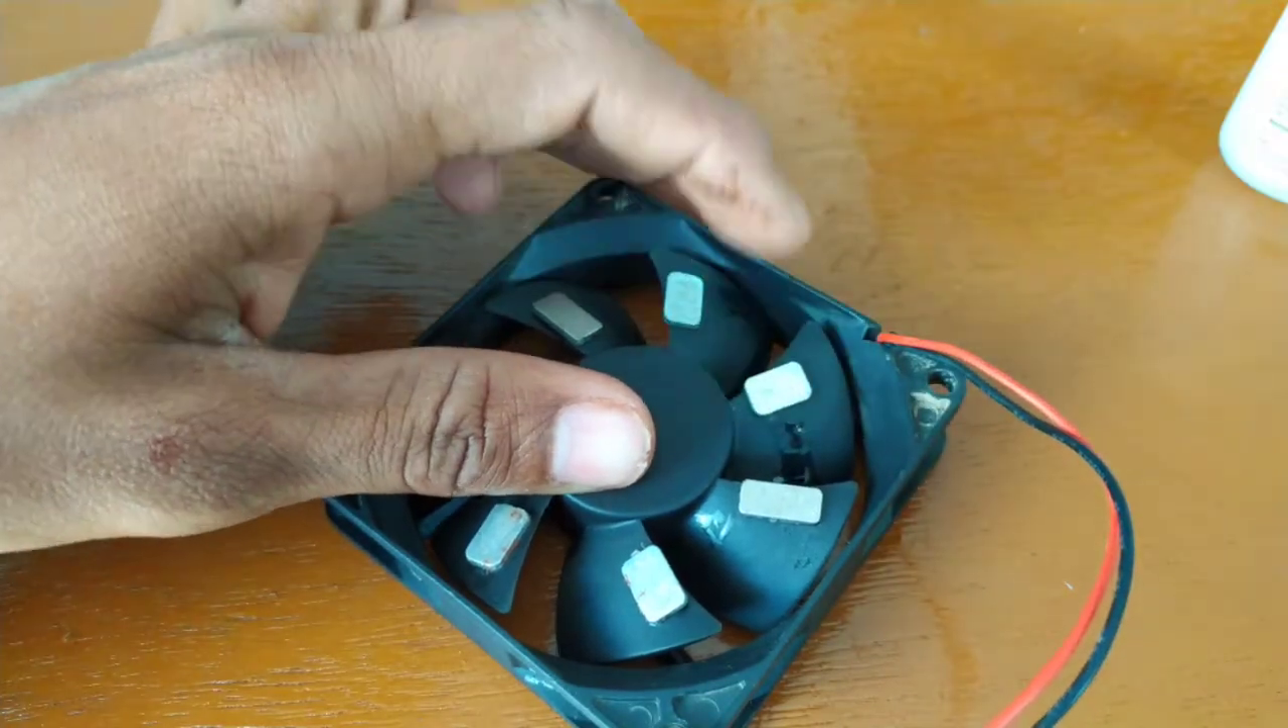हमने यह सभी चुमबकें चिपका दिये और यह हमारा फेन अब तयार है।